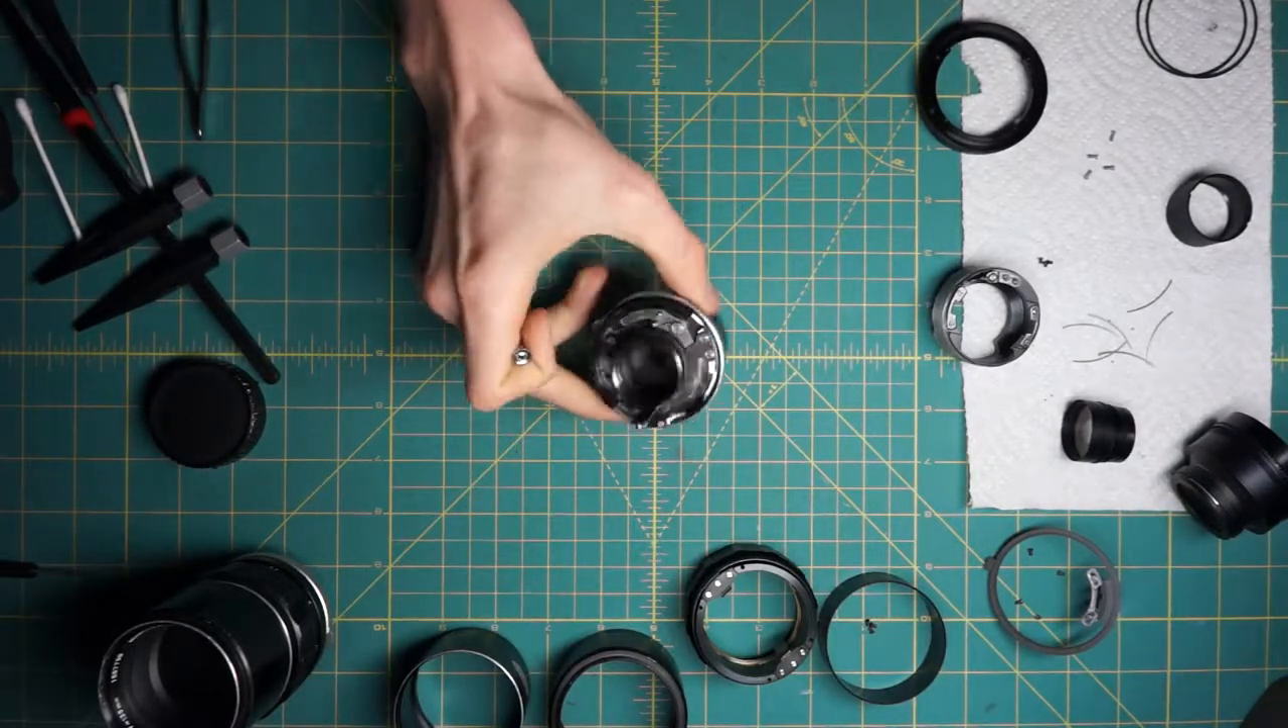So at this stage, the lens is fully disassembled, or as fully disassembled as I'm going to be taking it.